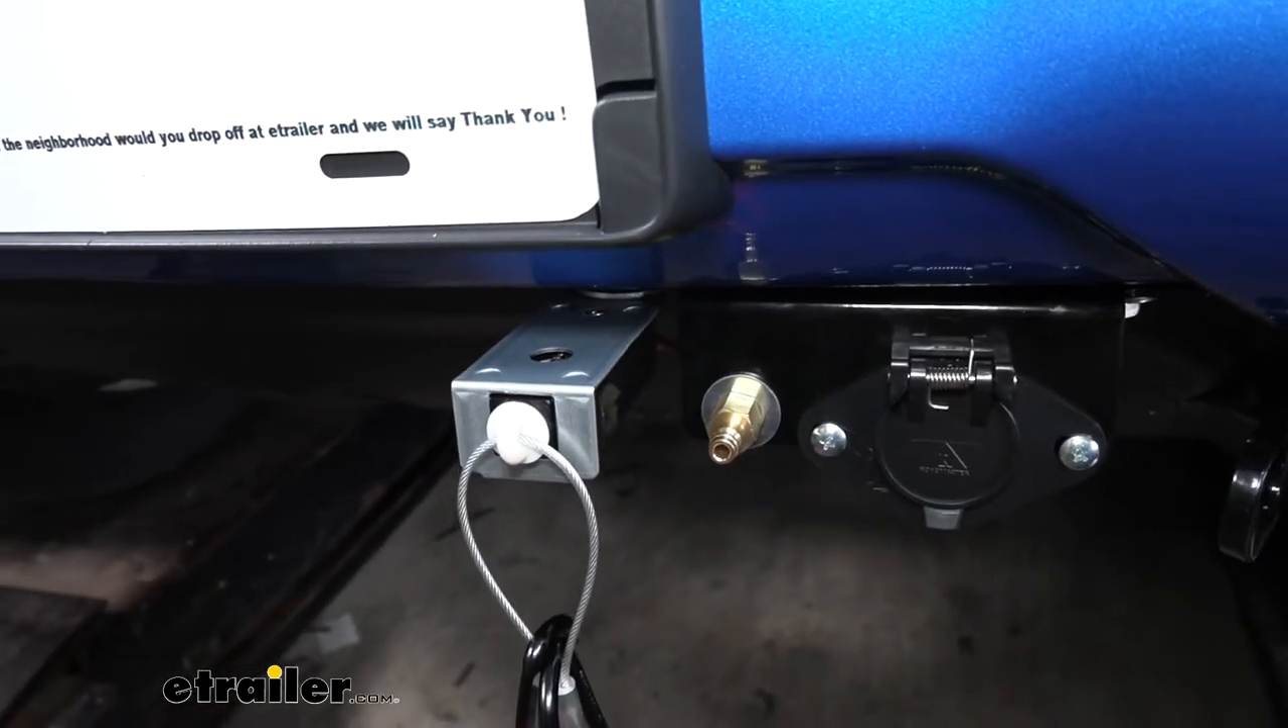We mounted up our breakaway switch as well as our air fitting and on the vehicle side here the one that comes in your kit is going to be a male fitting.